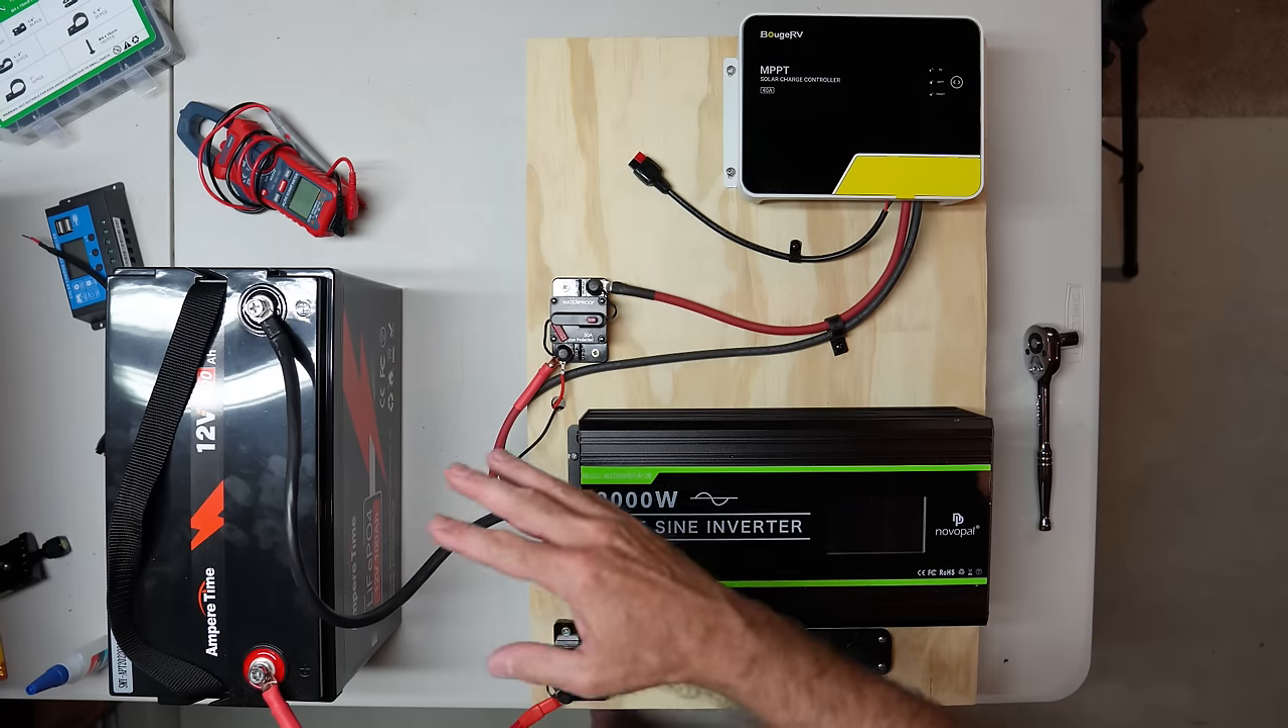I've gone ahead and hooked up my positive negative leads to the battery and i'm just going to test everything.